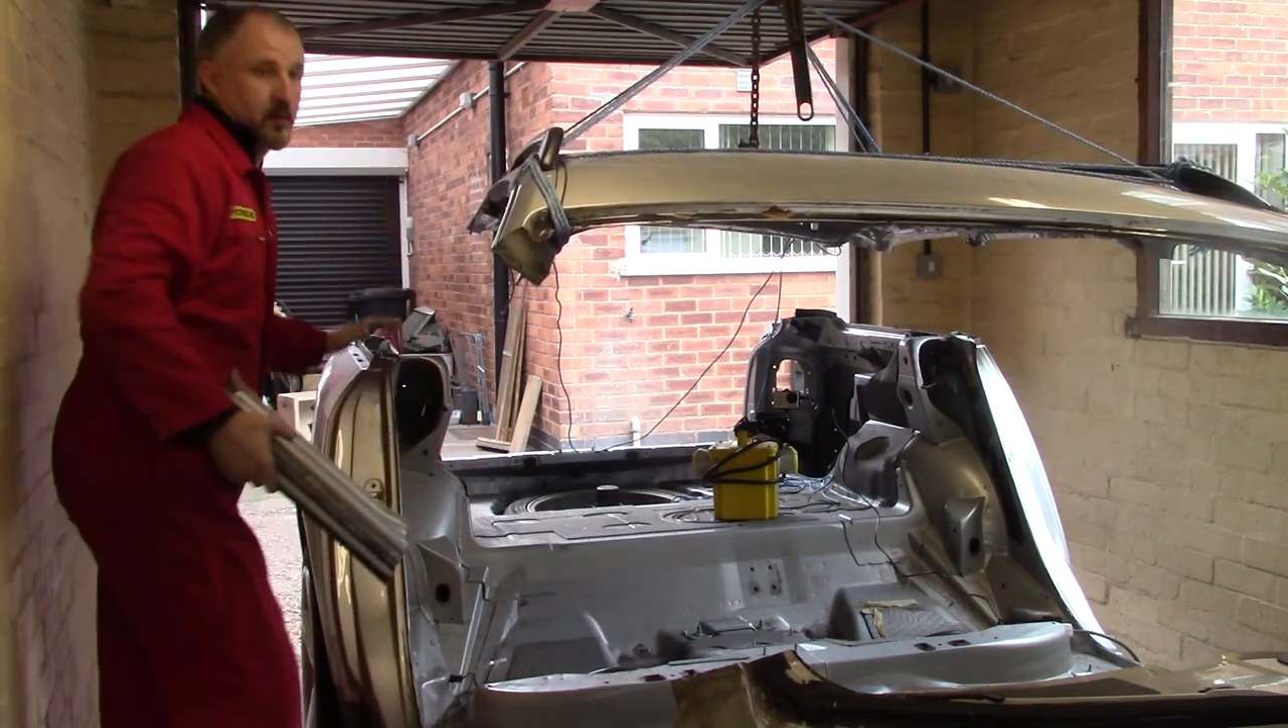The roof is totally separate from the car.